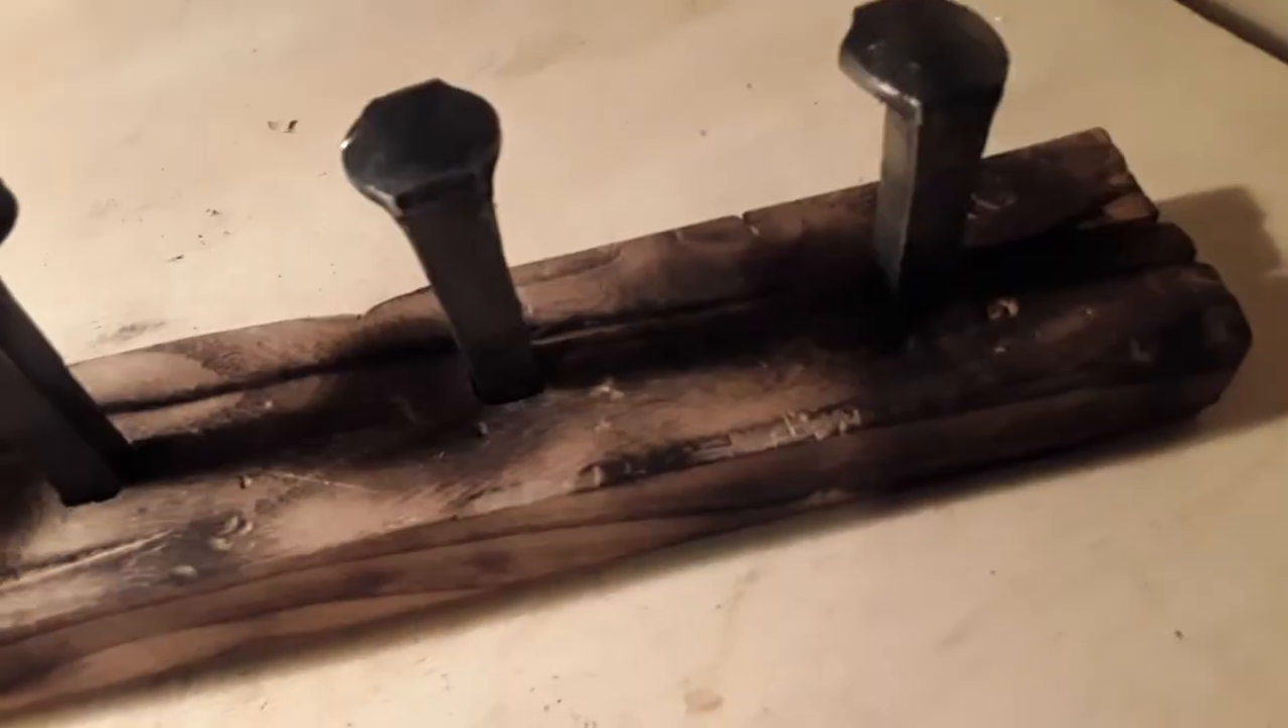So now with all the holes filed square, we have all the spikes fitting in there.